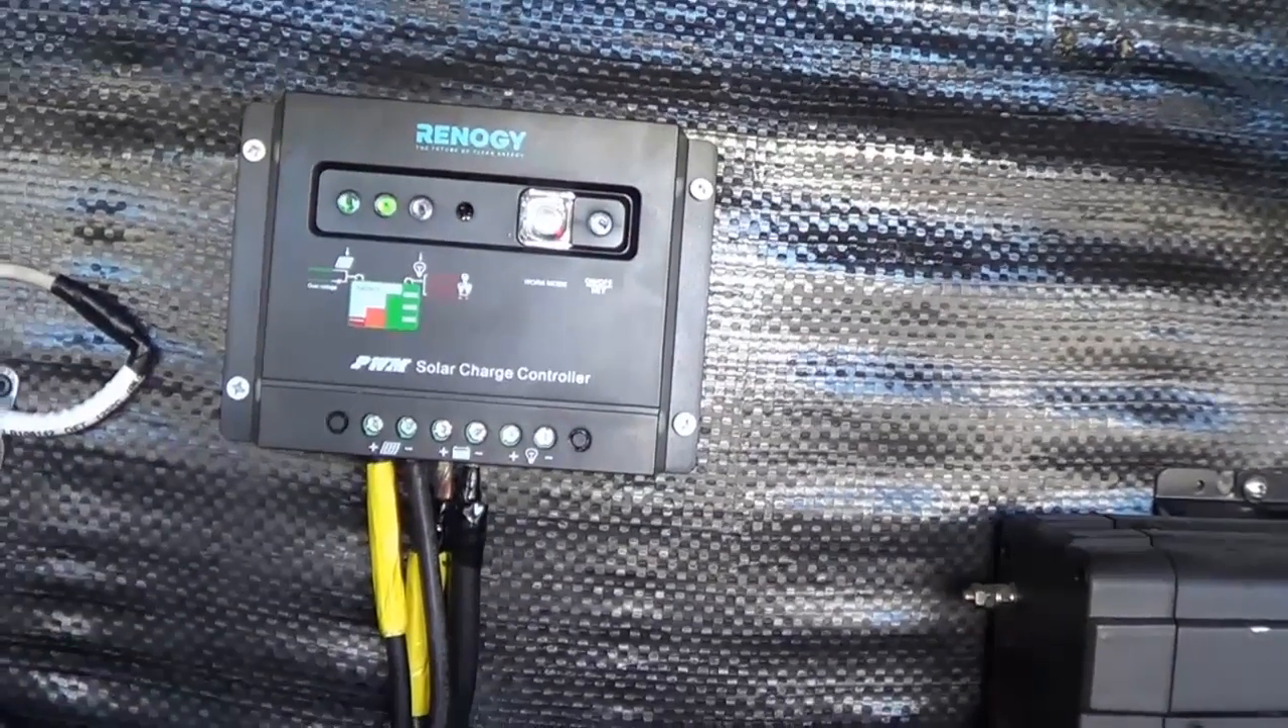And so I have the solar panel wires going into the charge controller.